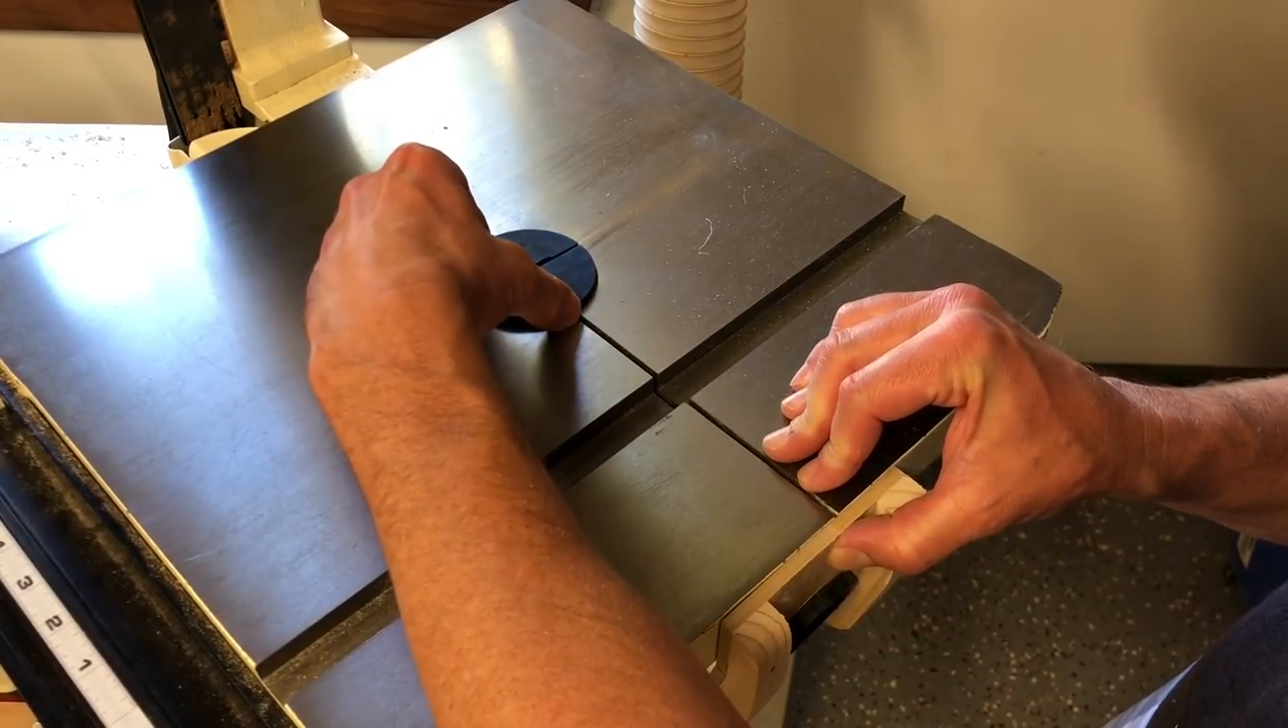All right, so I reinstalled the table on the bandsaw and now I want to see where this Fits here.